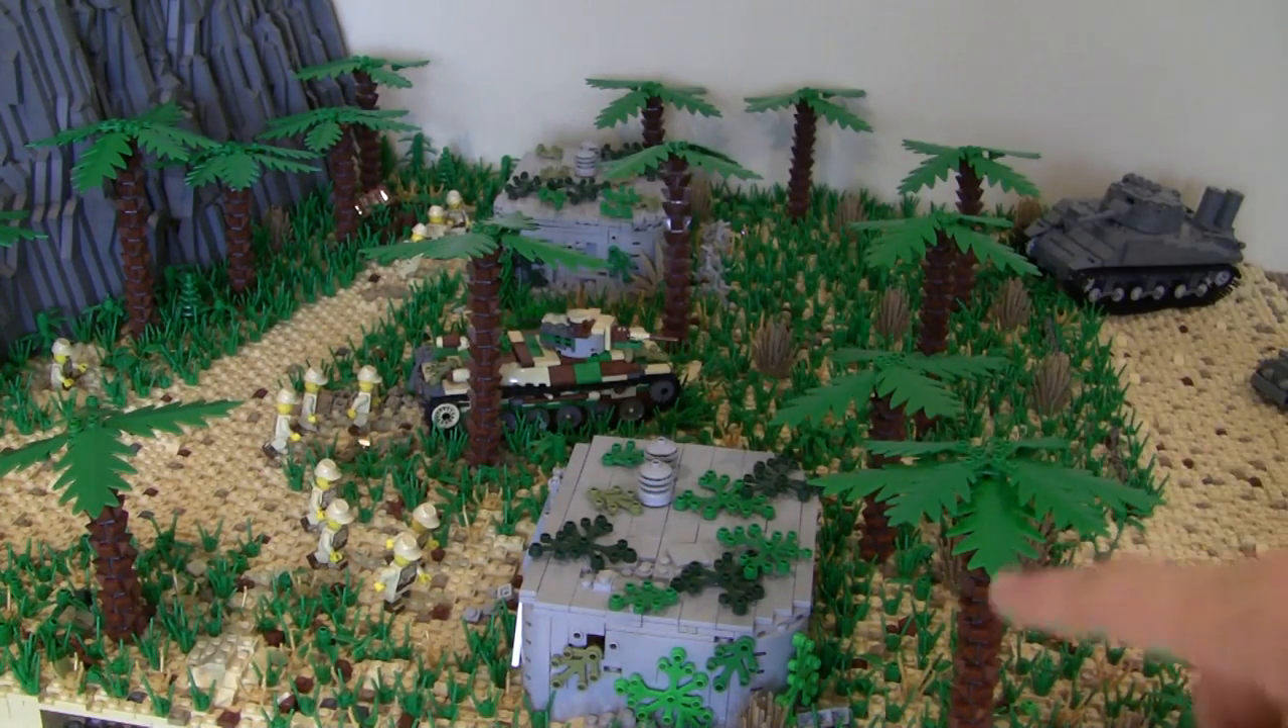So first off, if you haven't noticed, I've put in a whole bunch of palm trees. All of these are new and there's a couple more that you can't see over there.